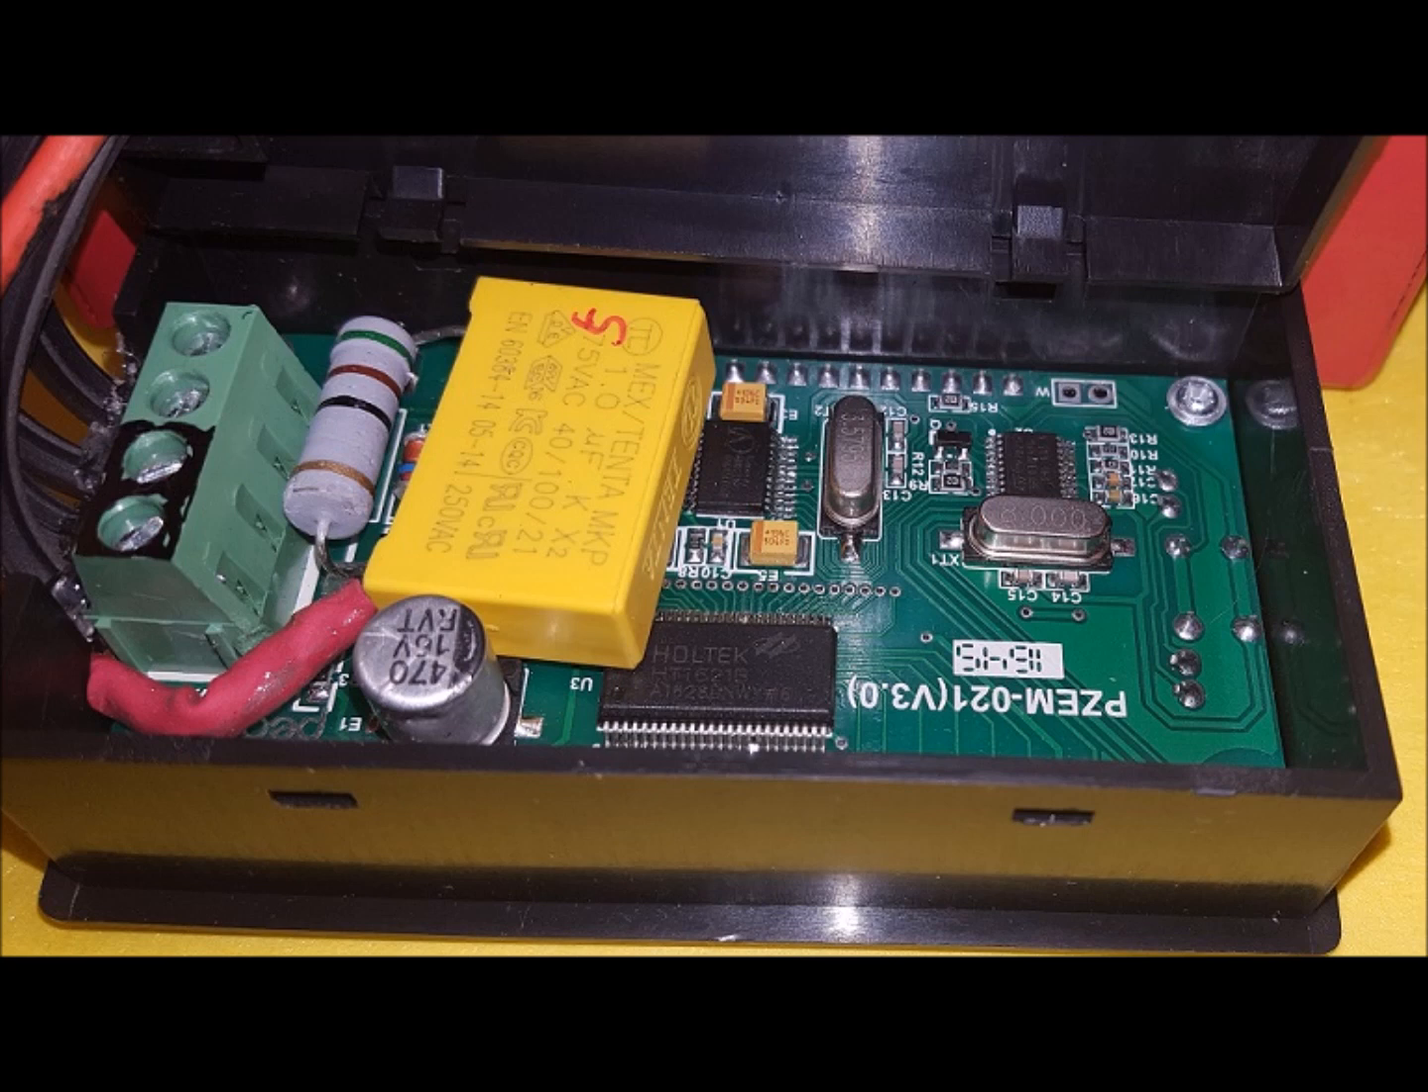You can see that I've got some red shrink tubing on the lead where where I cut it and and soldered the wire onto it.